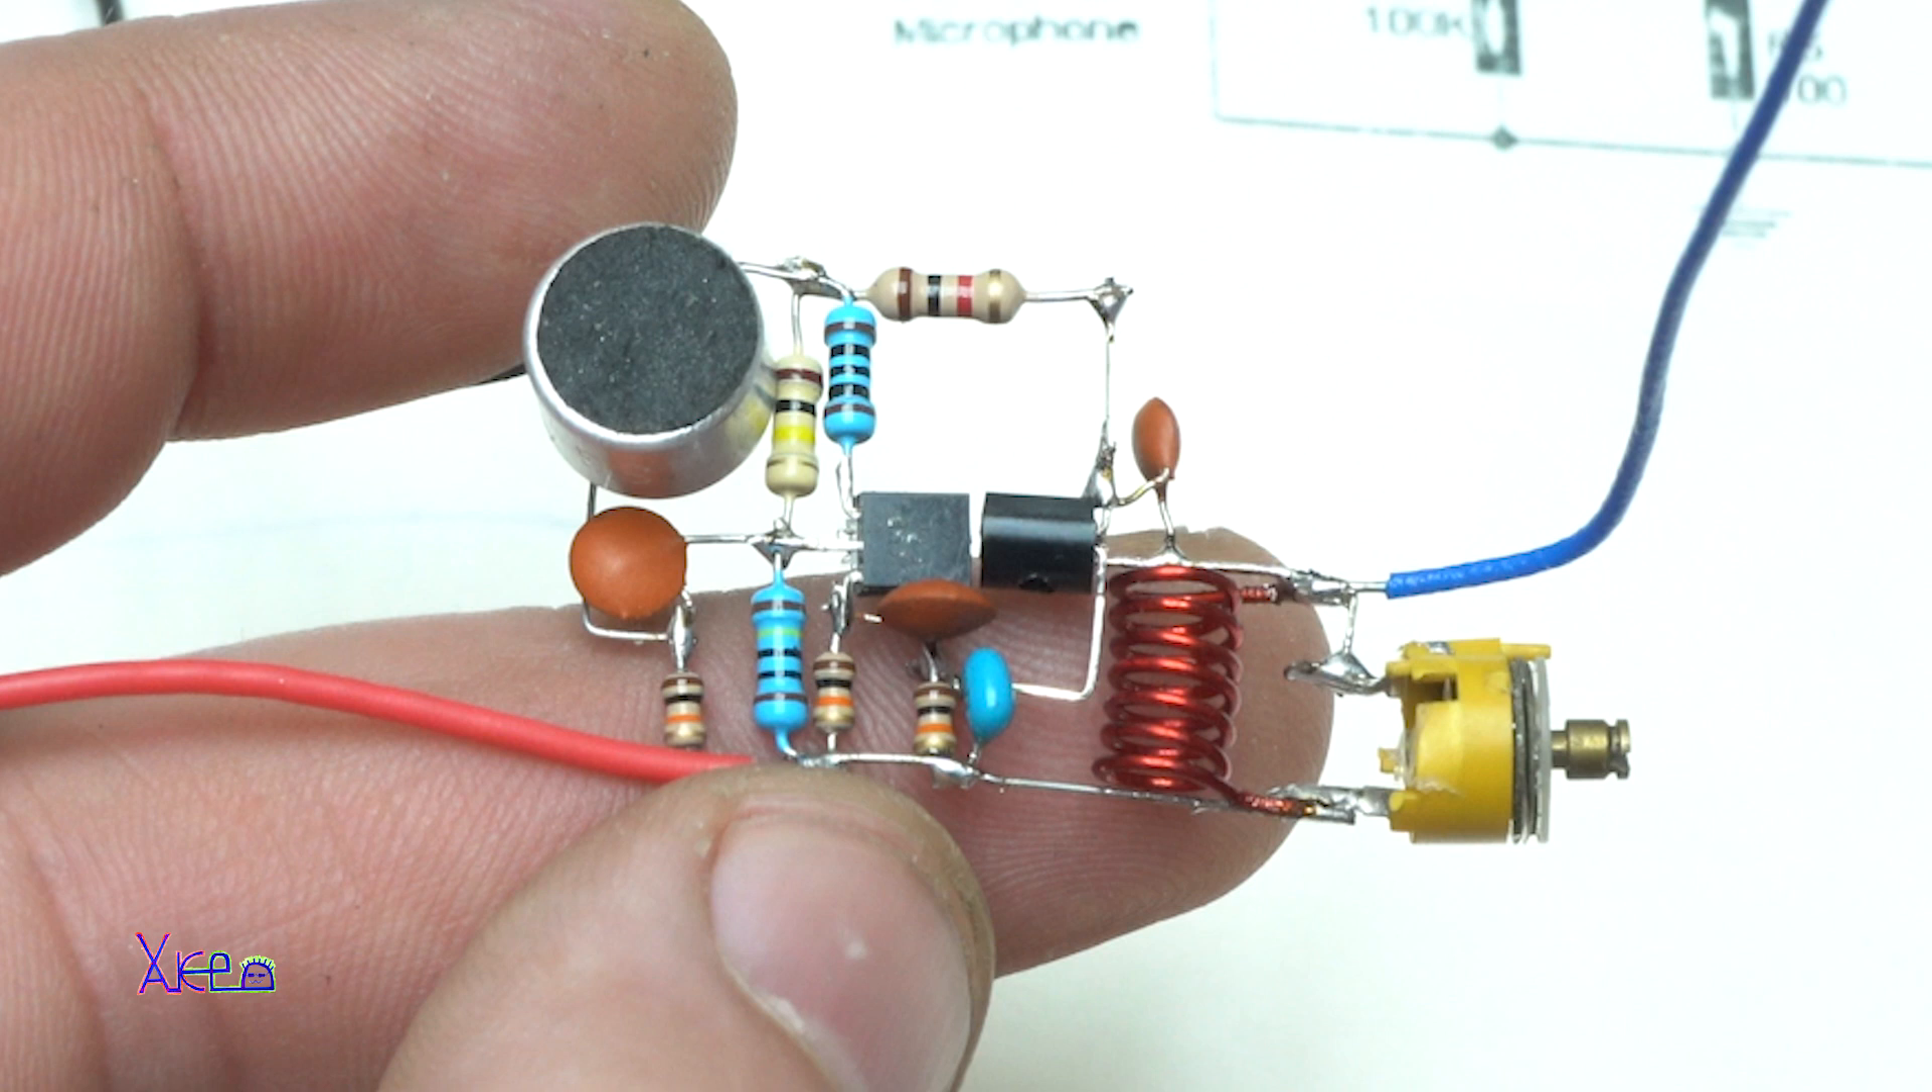I soldered all components, electronic components.